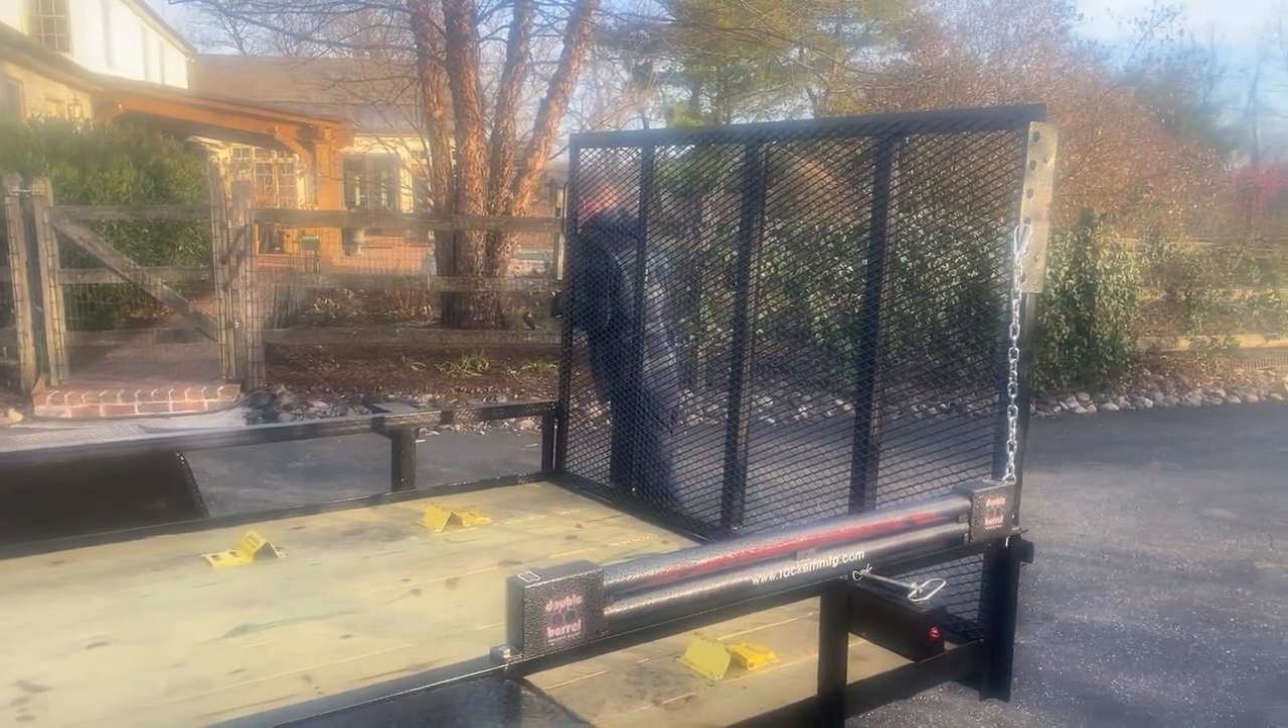So now we have our ramp lift assist system installed.